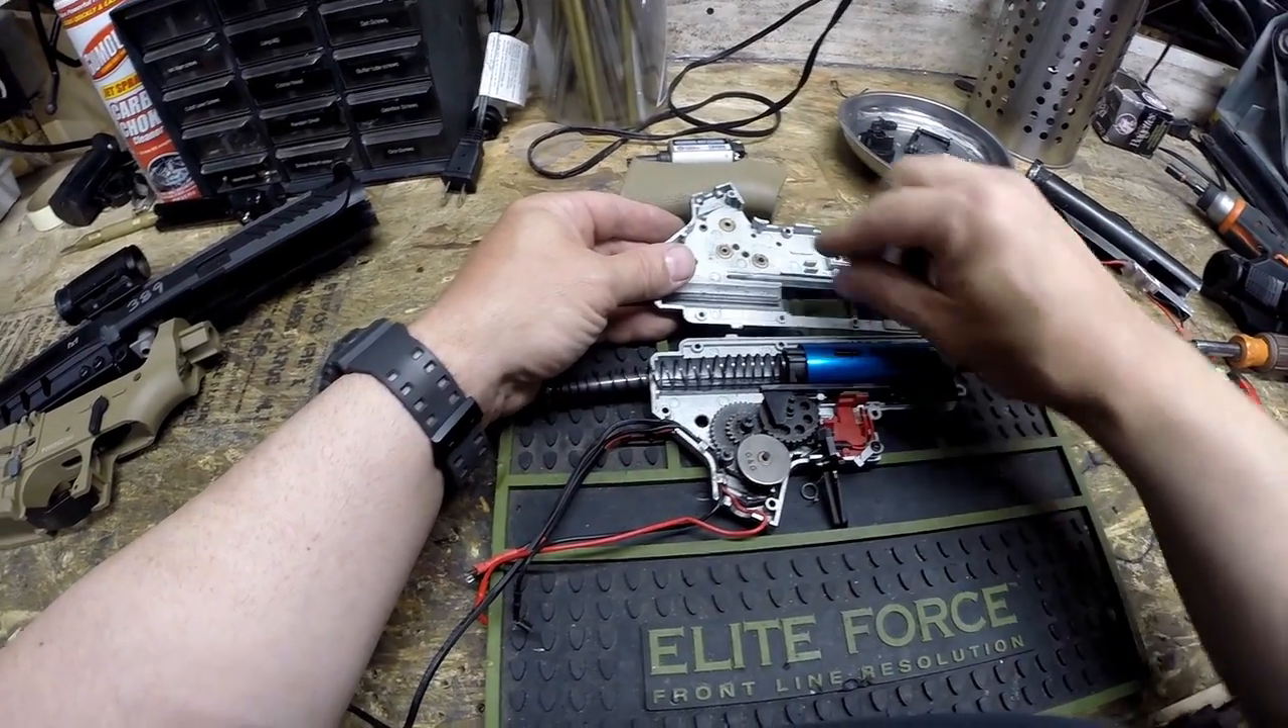Um, so now we're, we have separated the two halves of the gearbox, which is going to give us access to our shims.